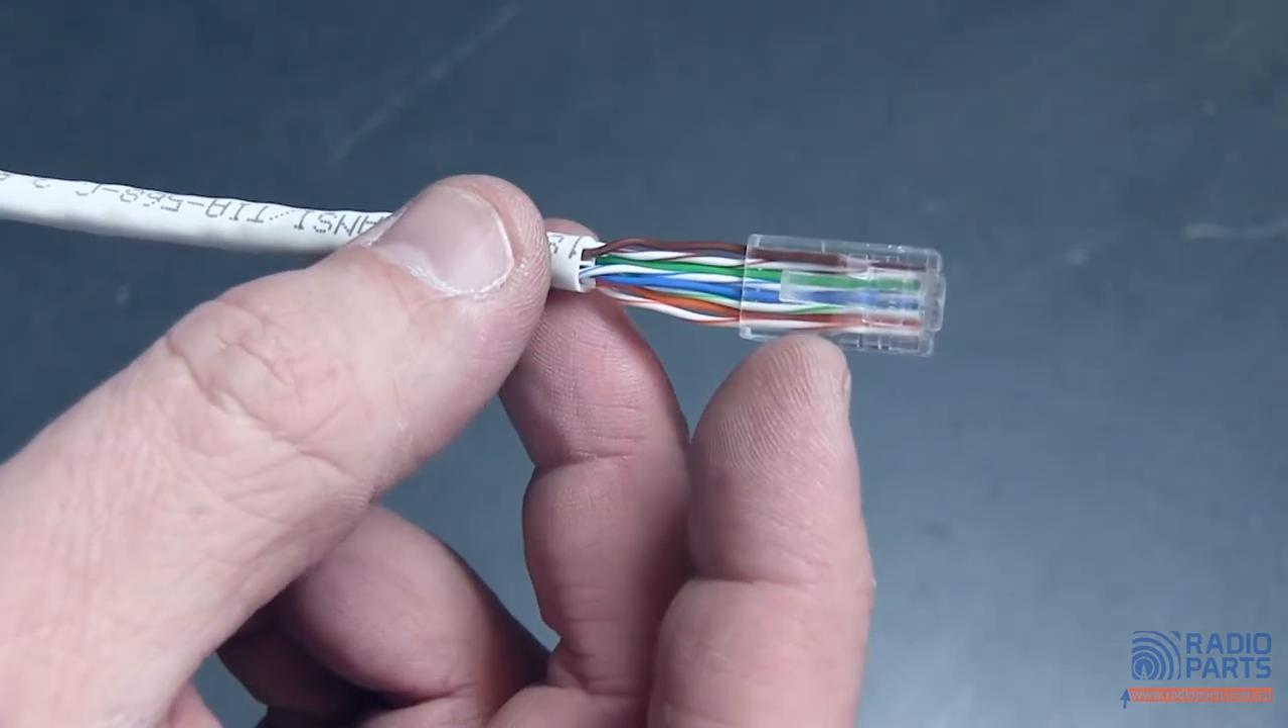However this isn't right. The PVC should be right up inside here for a nice tight grip and then these should only have a very small amount on the end.